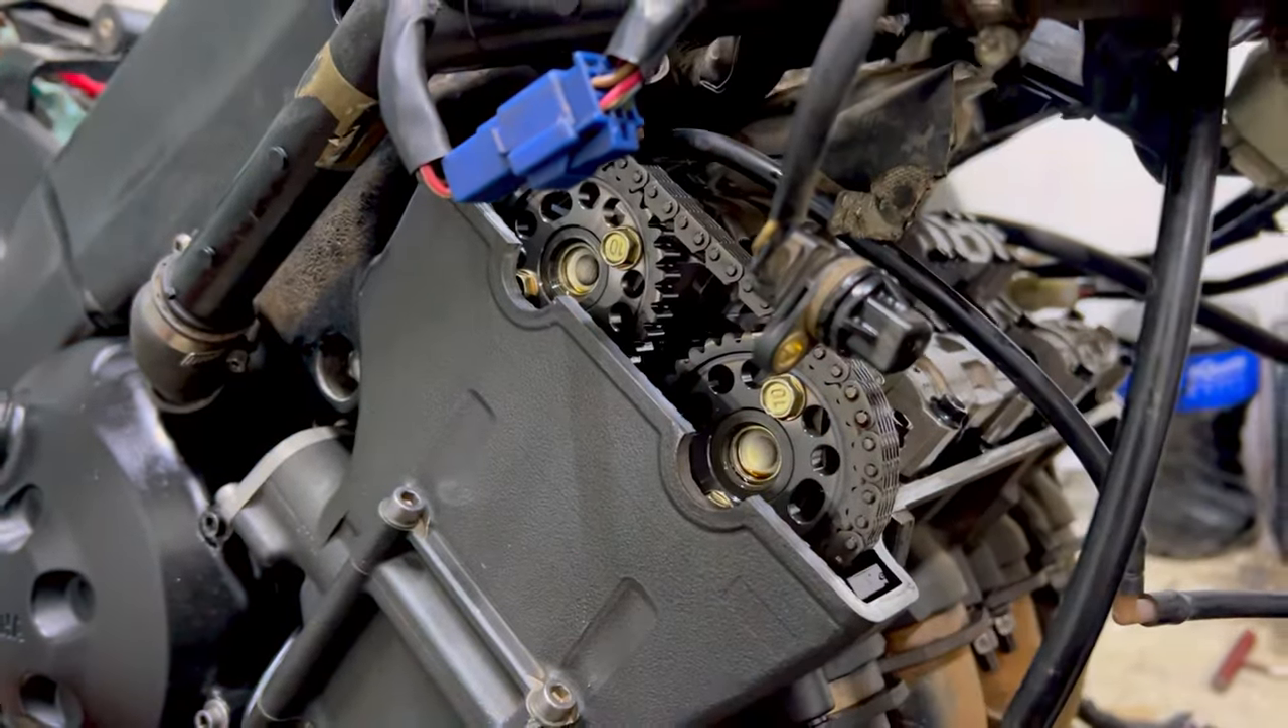Okay so we've got the timing cover off.